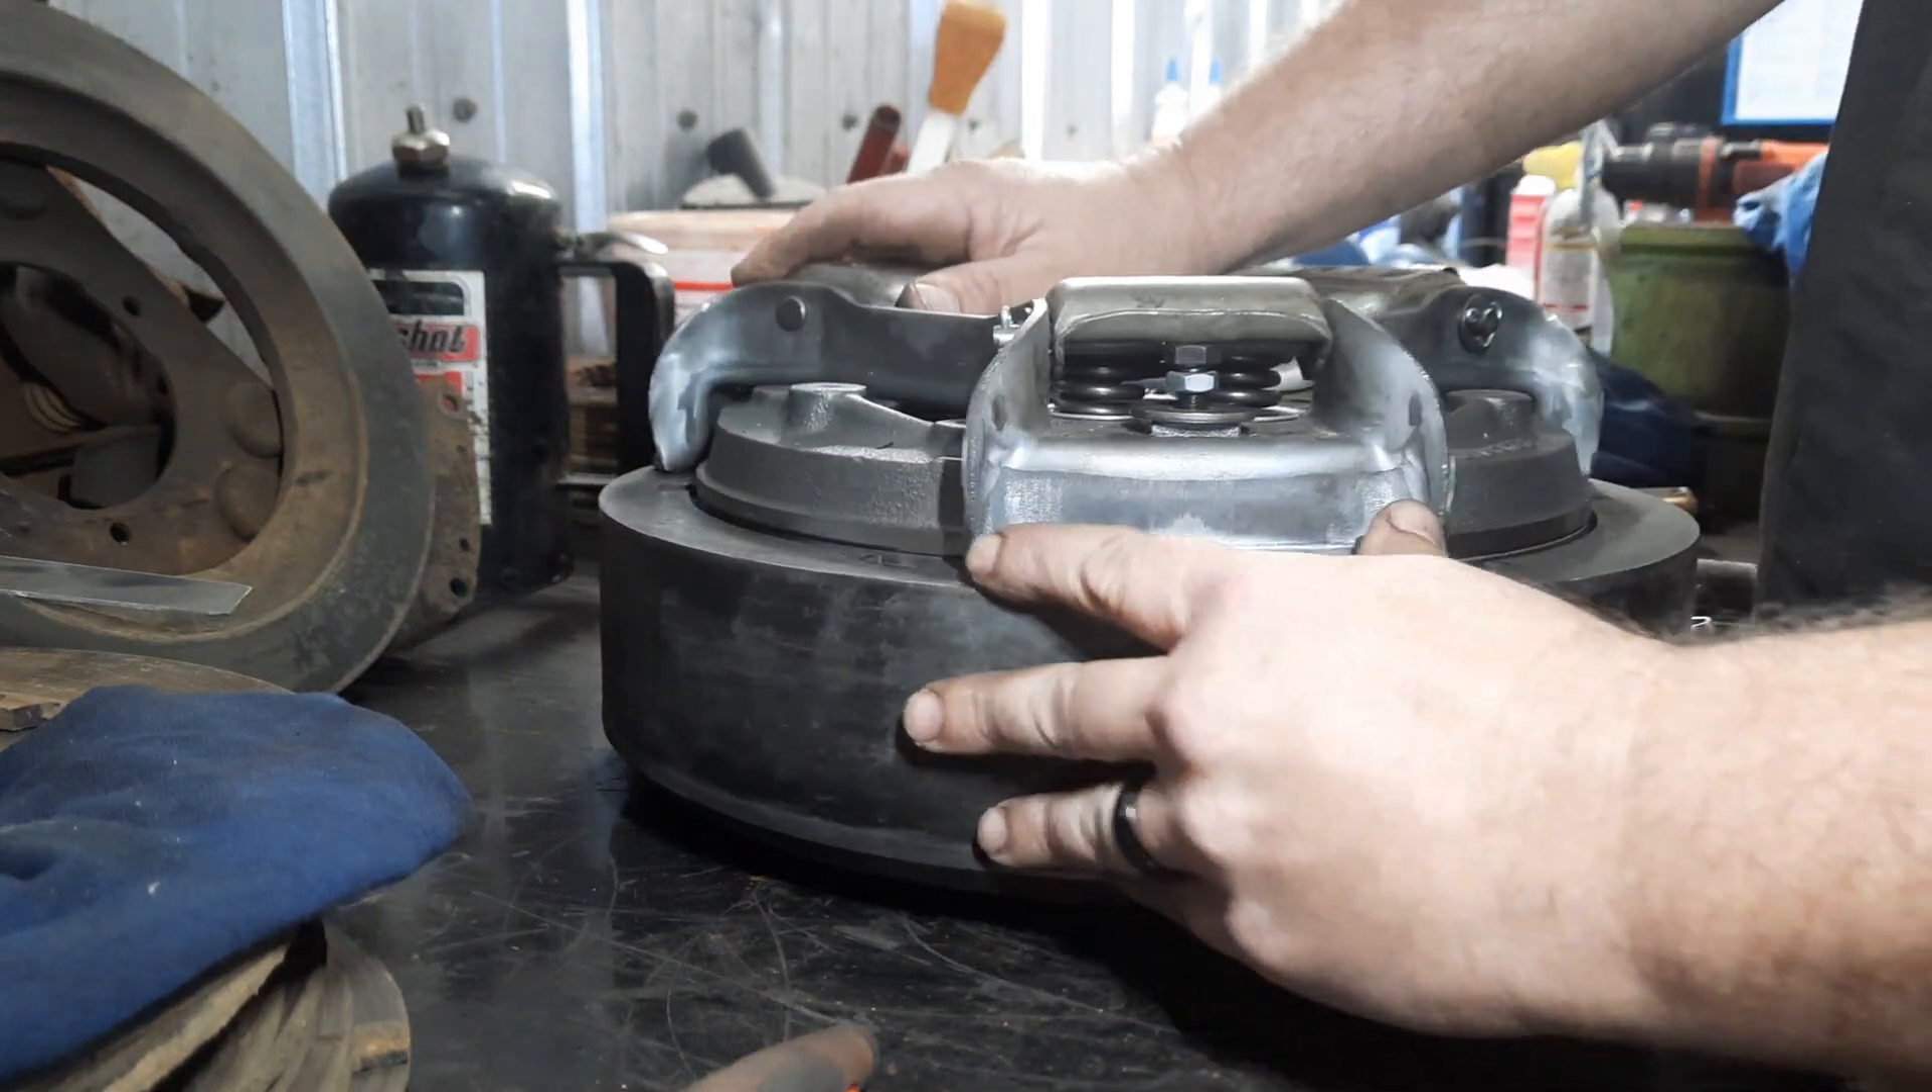Saved you the trouble, I put the pressure plate onto the clutch drum.